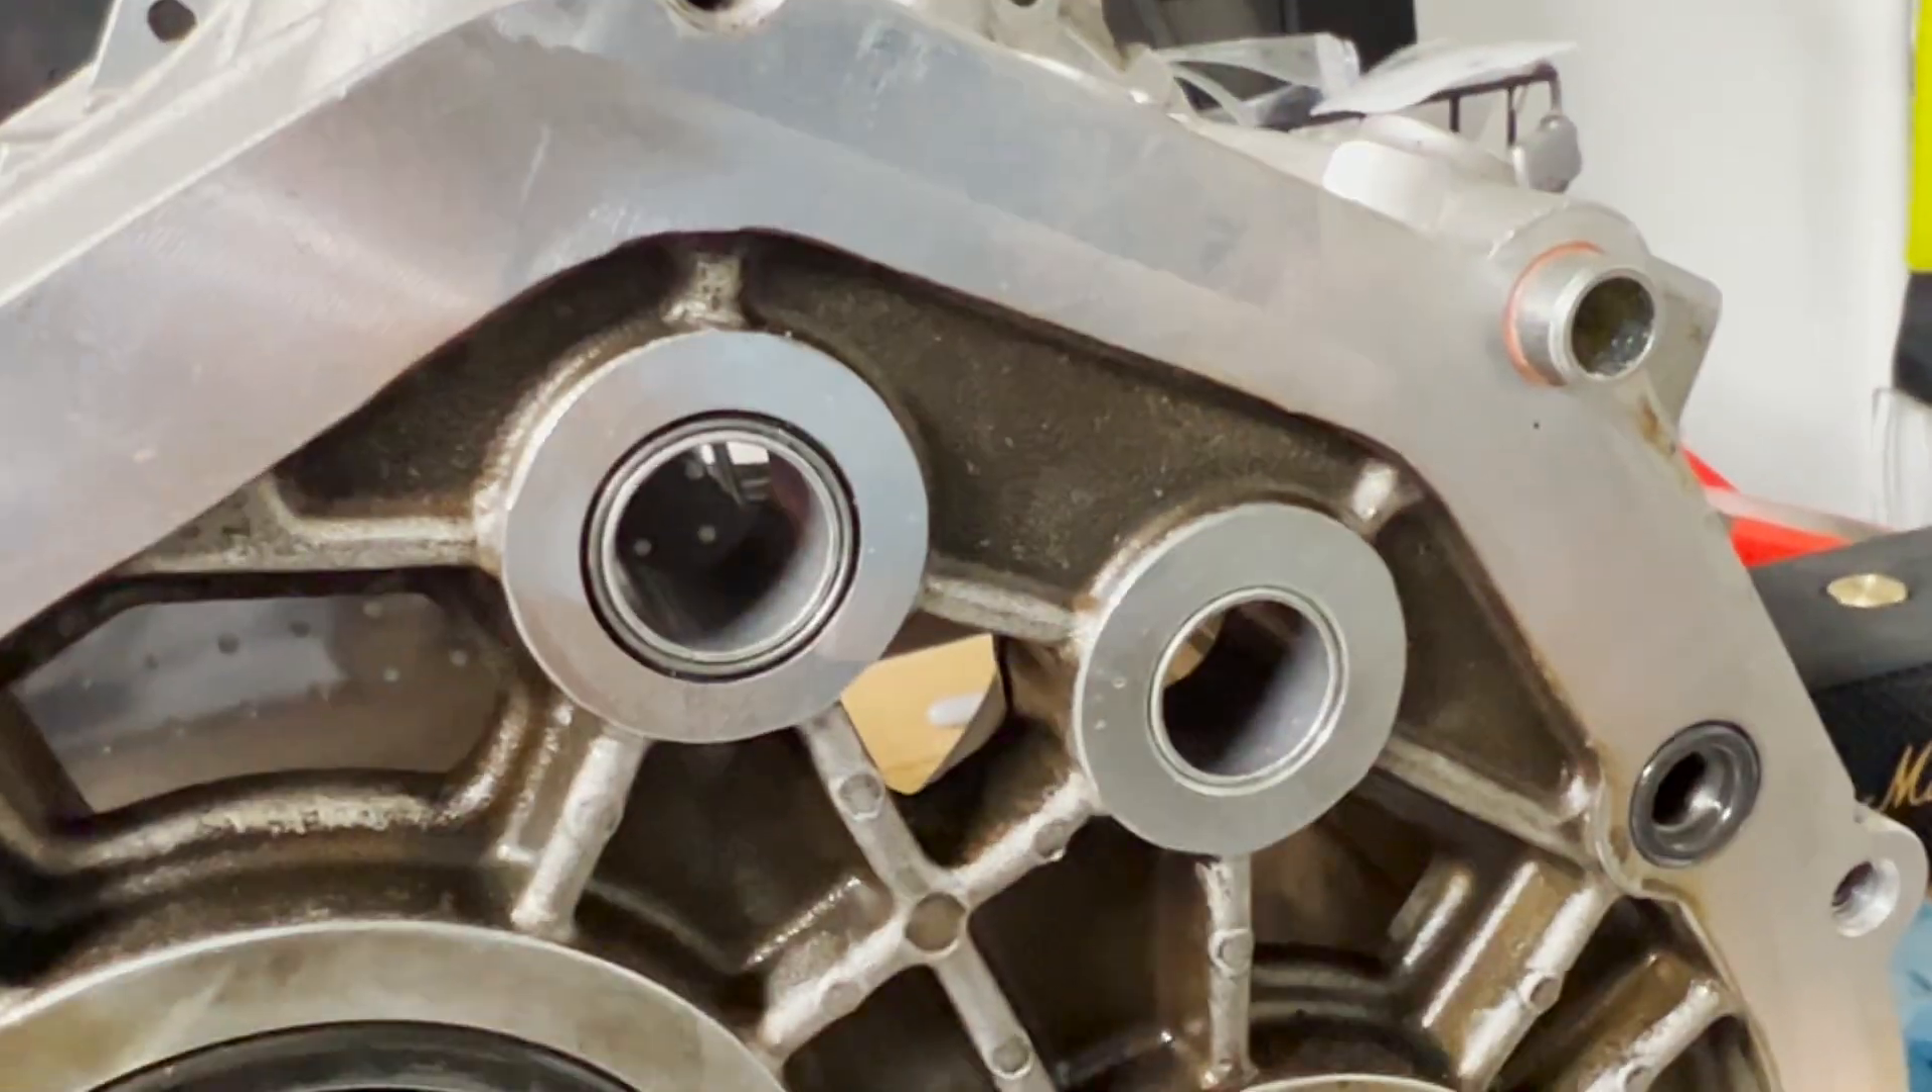And here we see the first set of bushings have been installed for this transmission case.